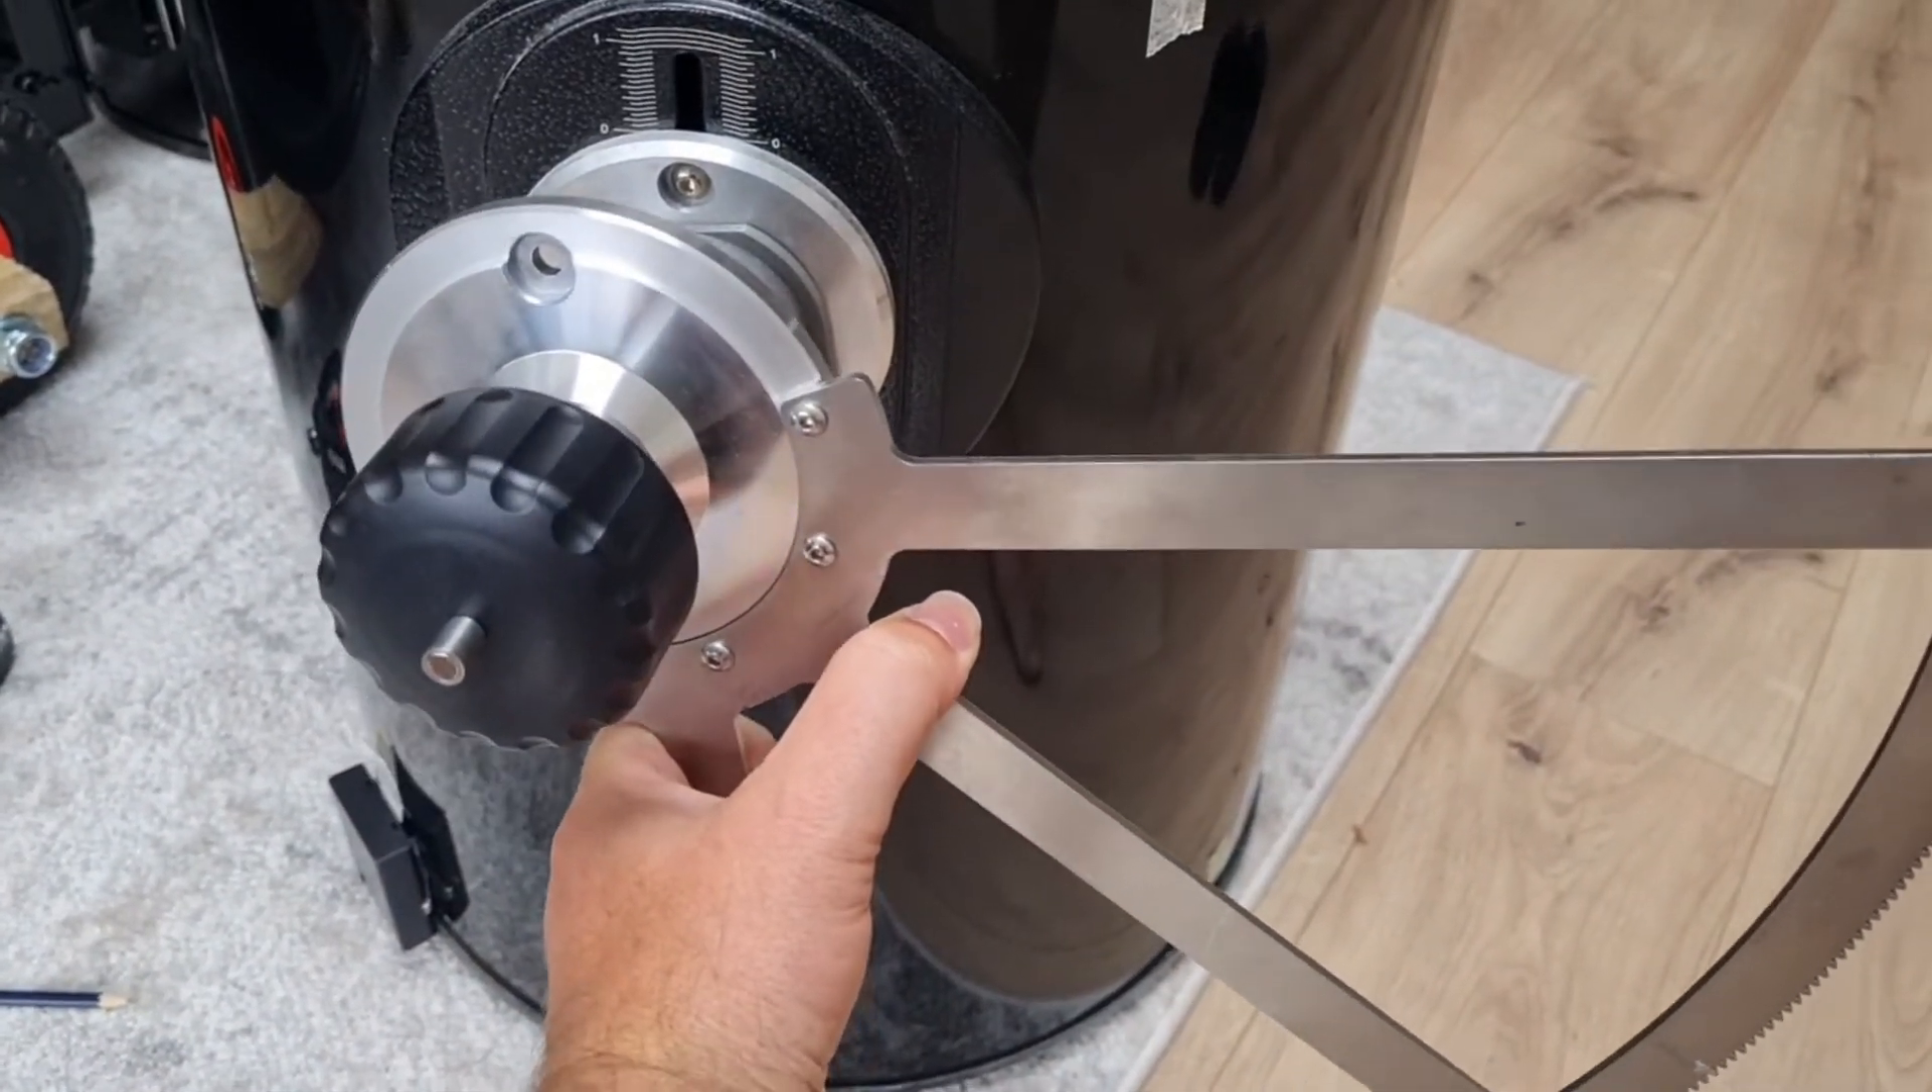The next thing that I installed was the altitude arm. So you can see here on this example I already had it installed on a part that I had bought from Romer Optics.